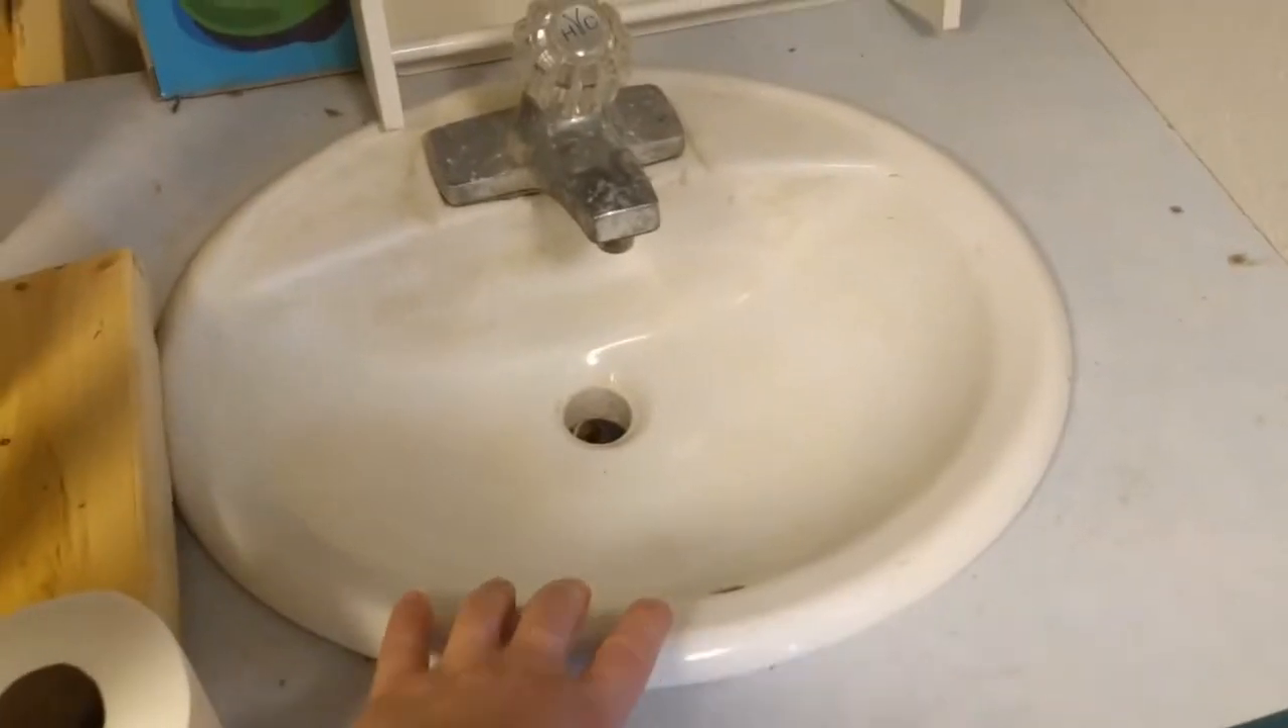So the sink is in place.